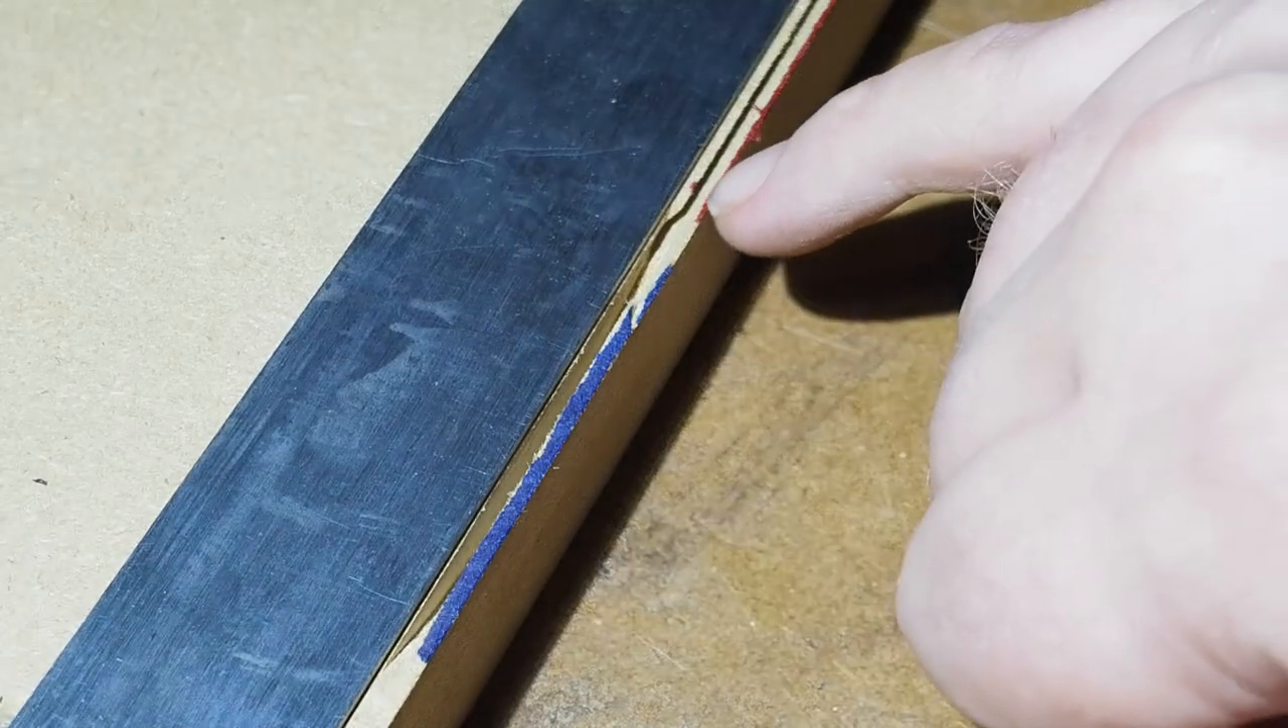The 45 degree cut, where the red mark is, is clearly not on the same line as the 0 degree marked blue.